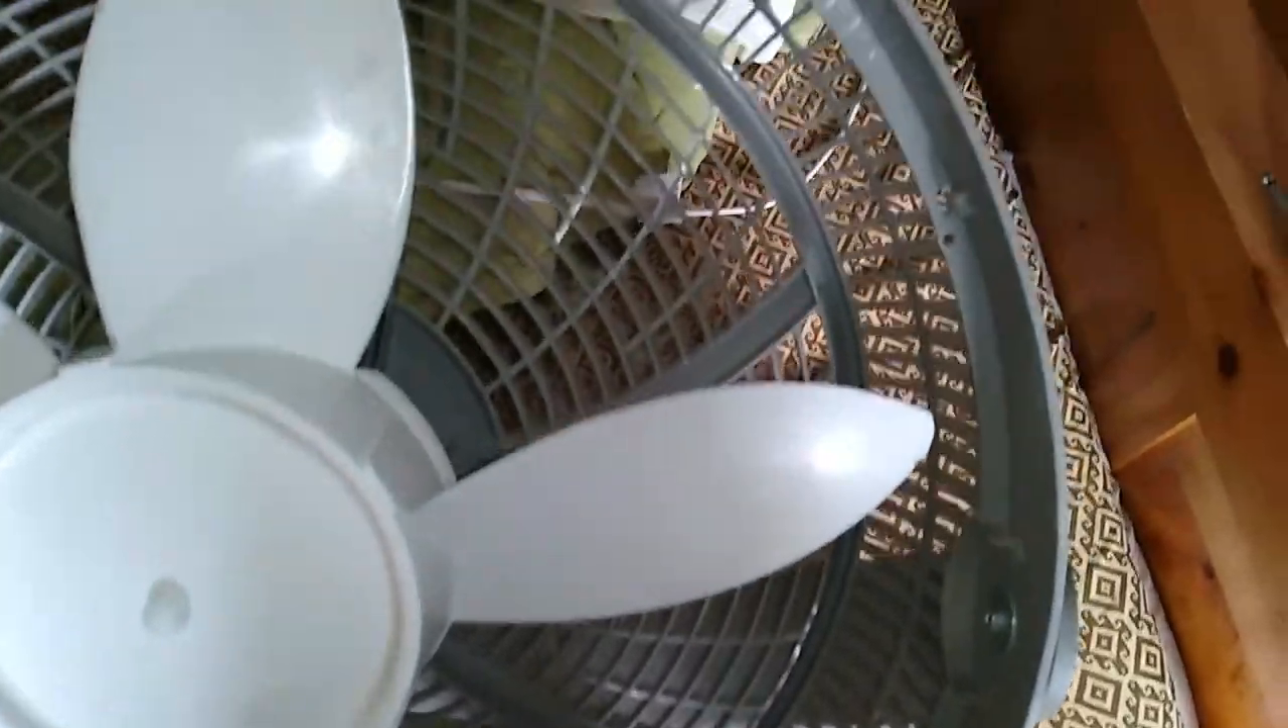Front cover is off i can get to the blade.